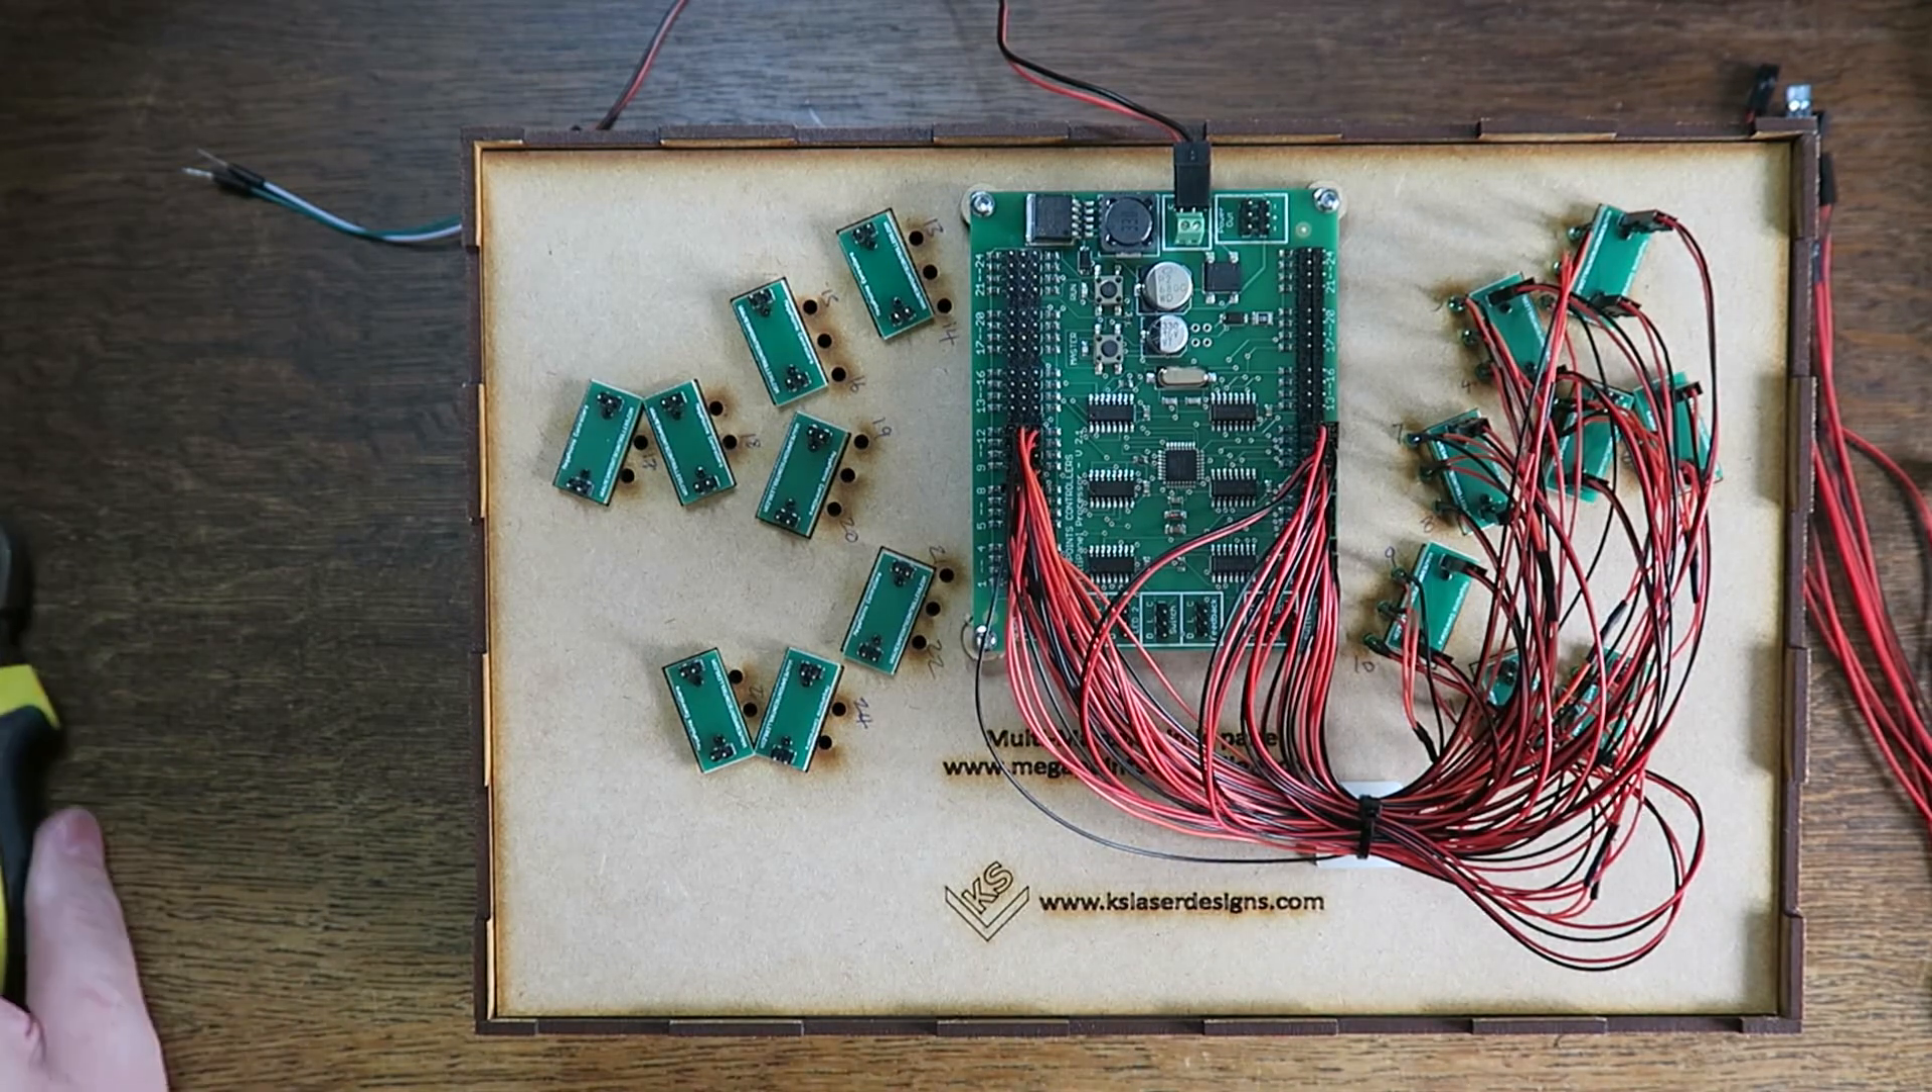So there's half the panel wired right let's do the other half.